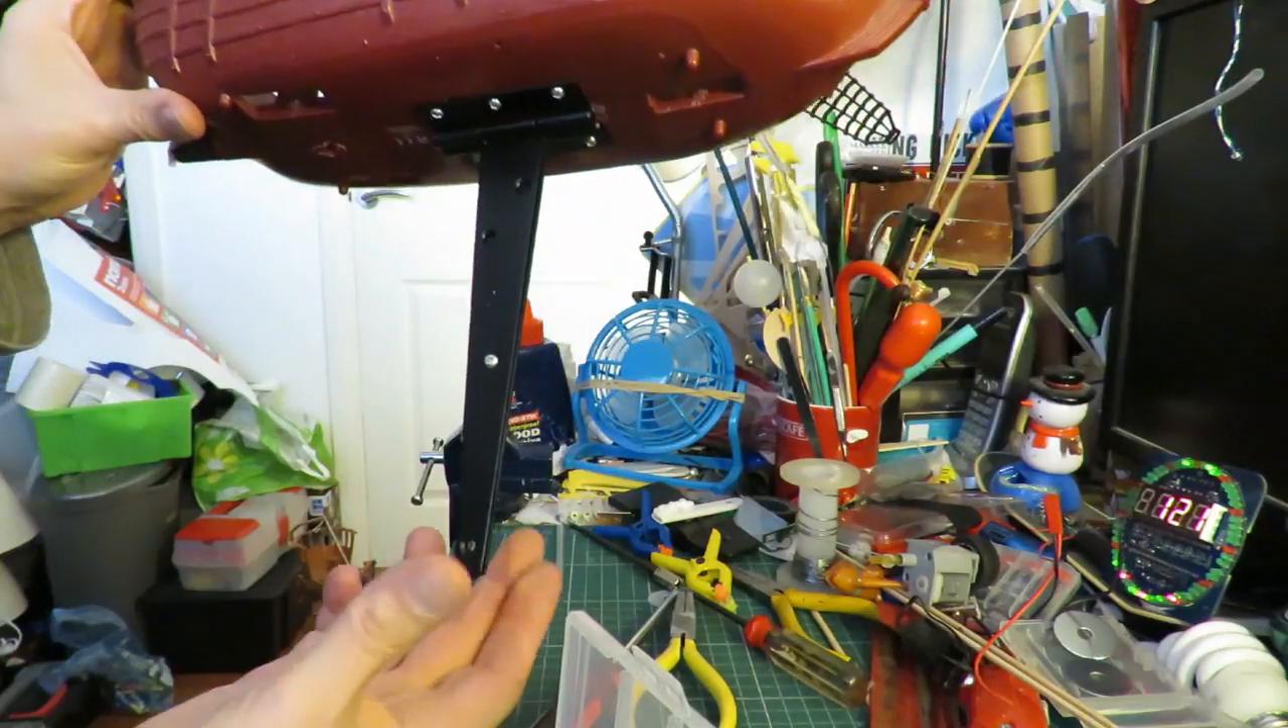There's our keel. I haven't put a weight on the bottom of it yet.